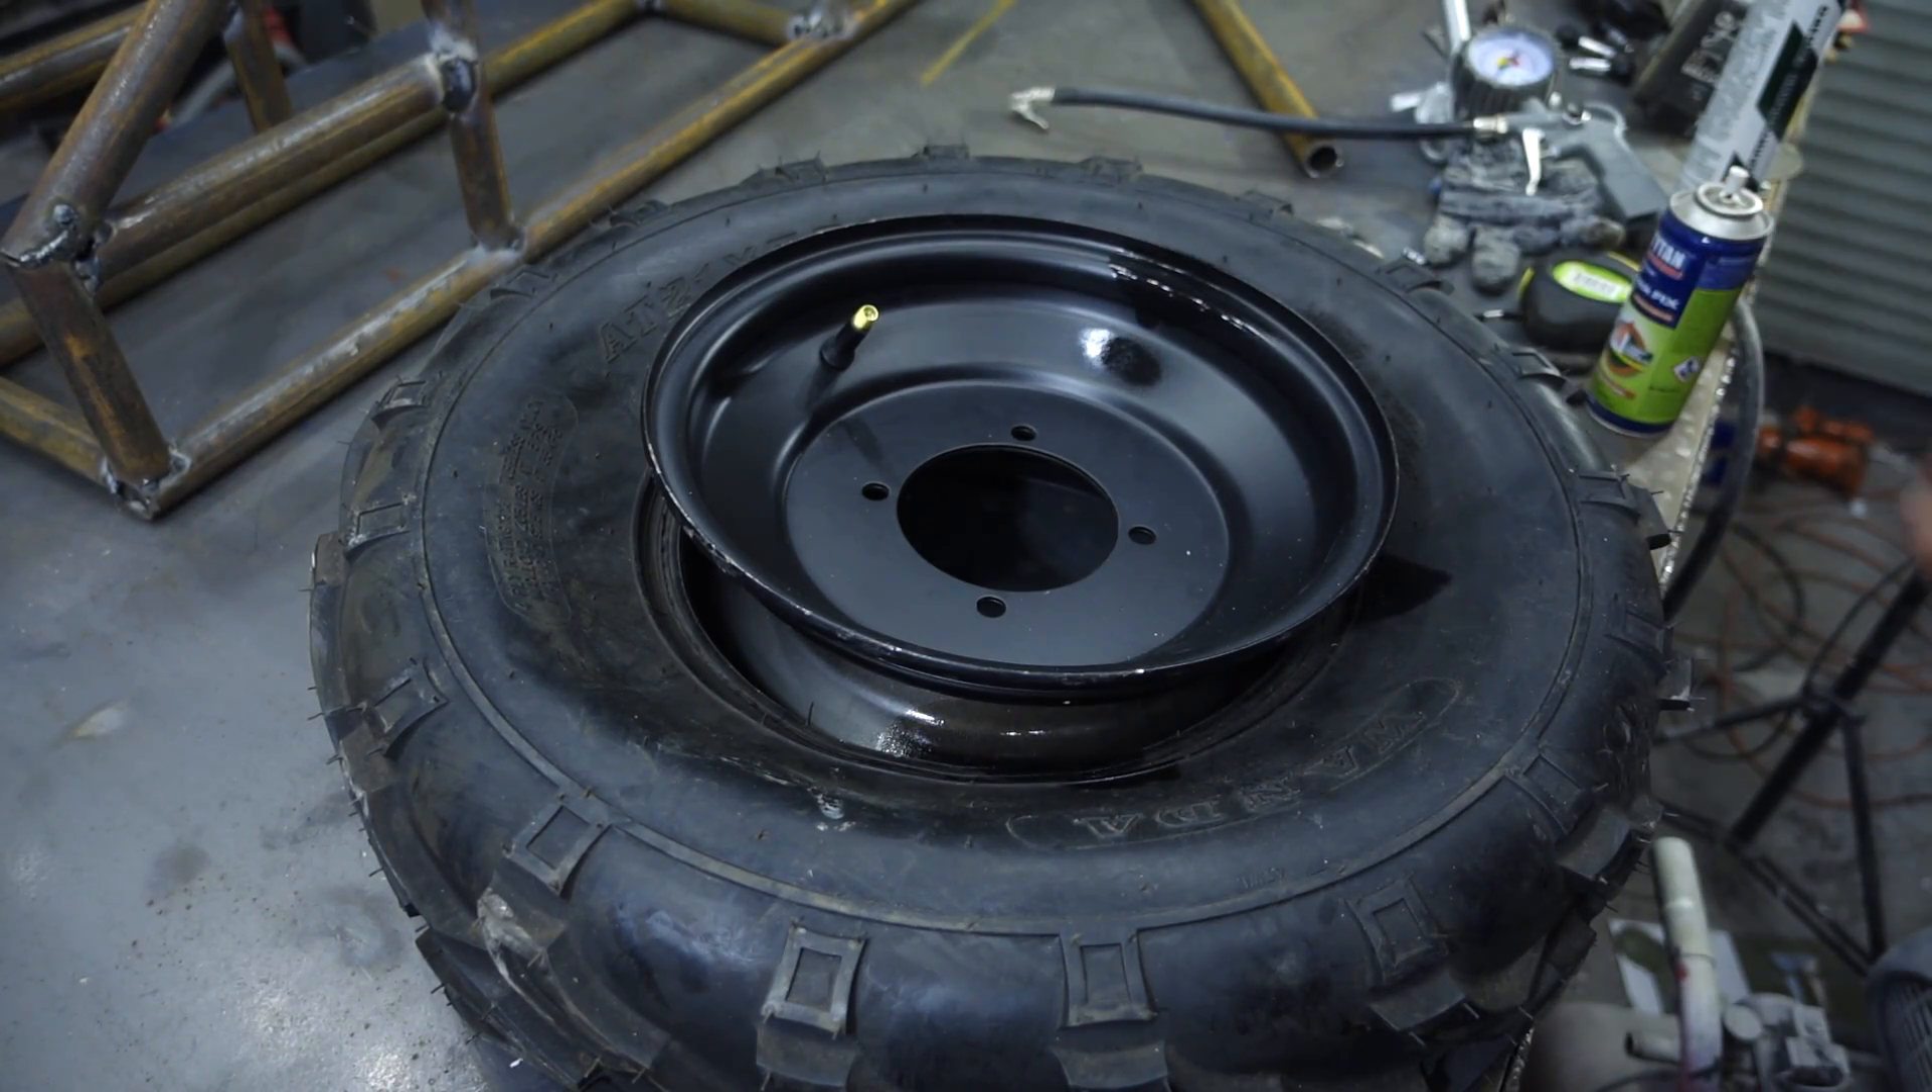Although tires and disc were from one set, the gap was very large.